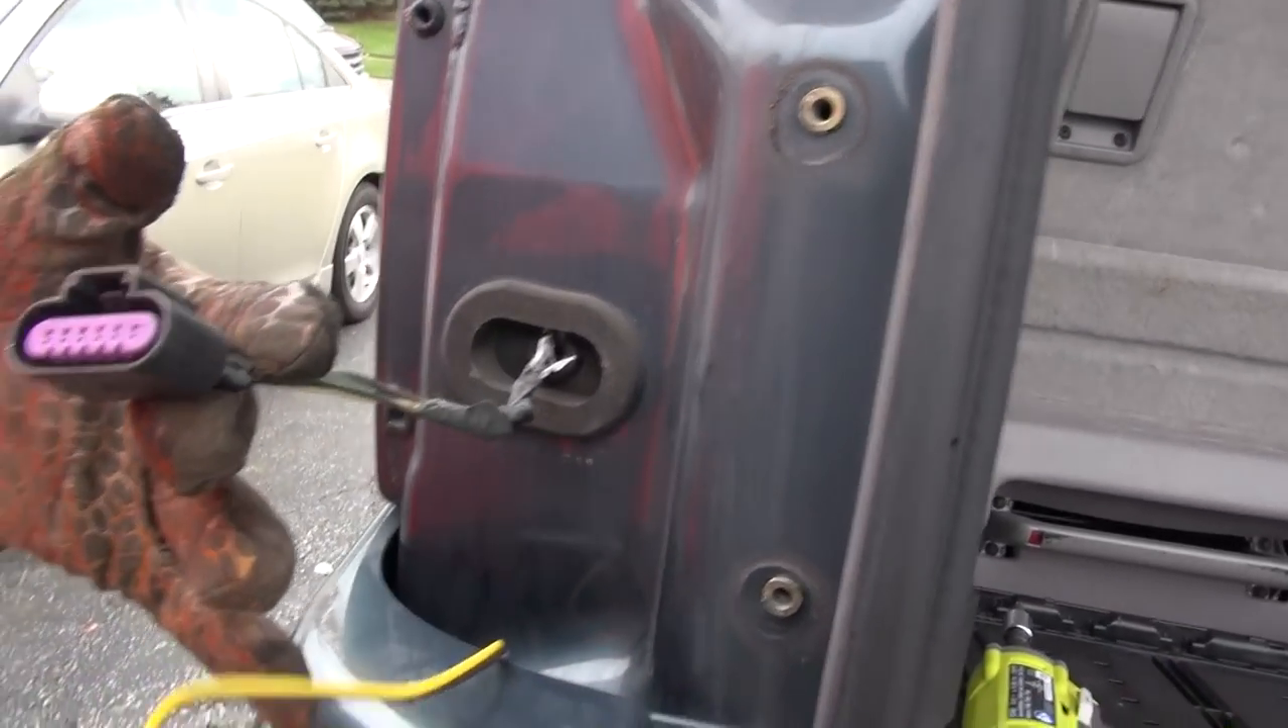All right so we got this light removed and so this is obviously coming from the vehicle and now we're going to plug it into the matching connector that's on the harness.